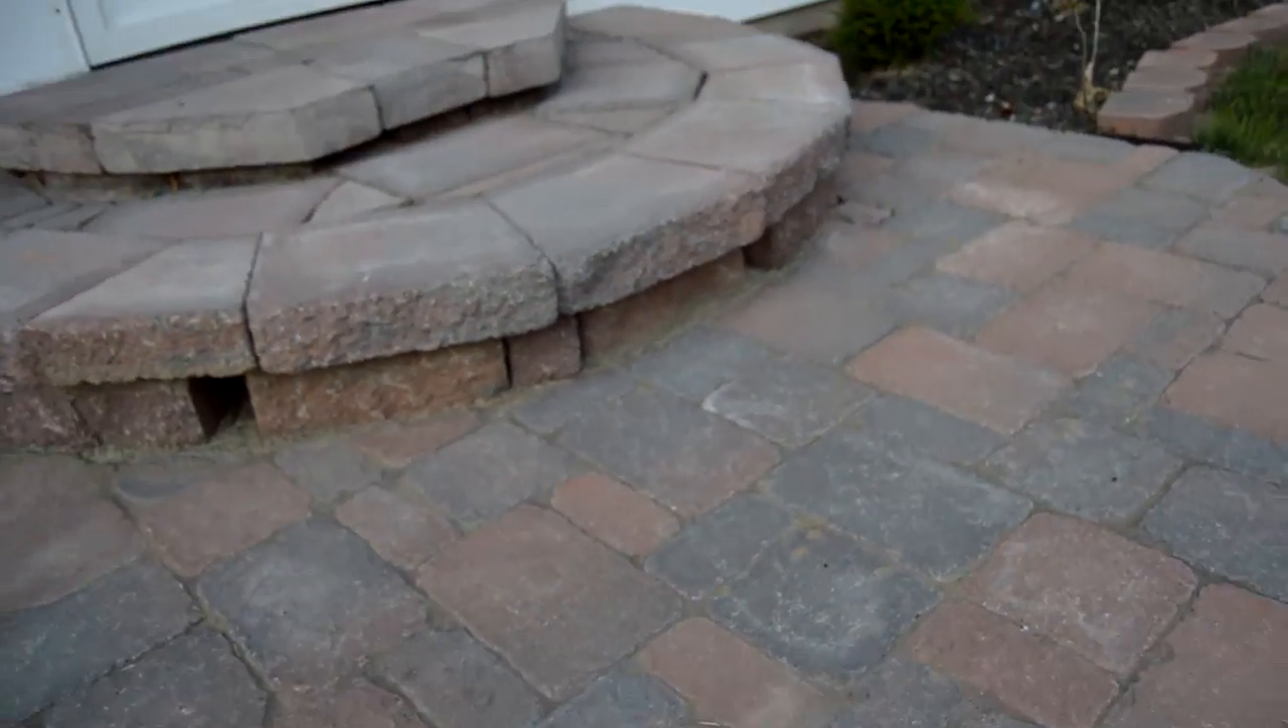There's massive gaps in the lower parts of the steps.